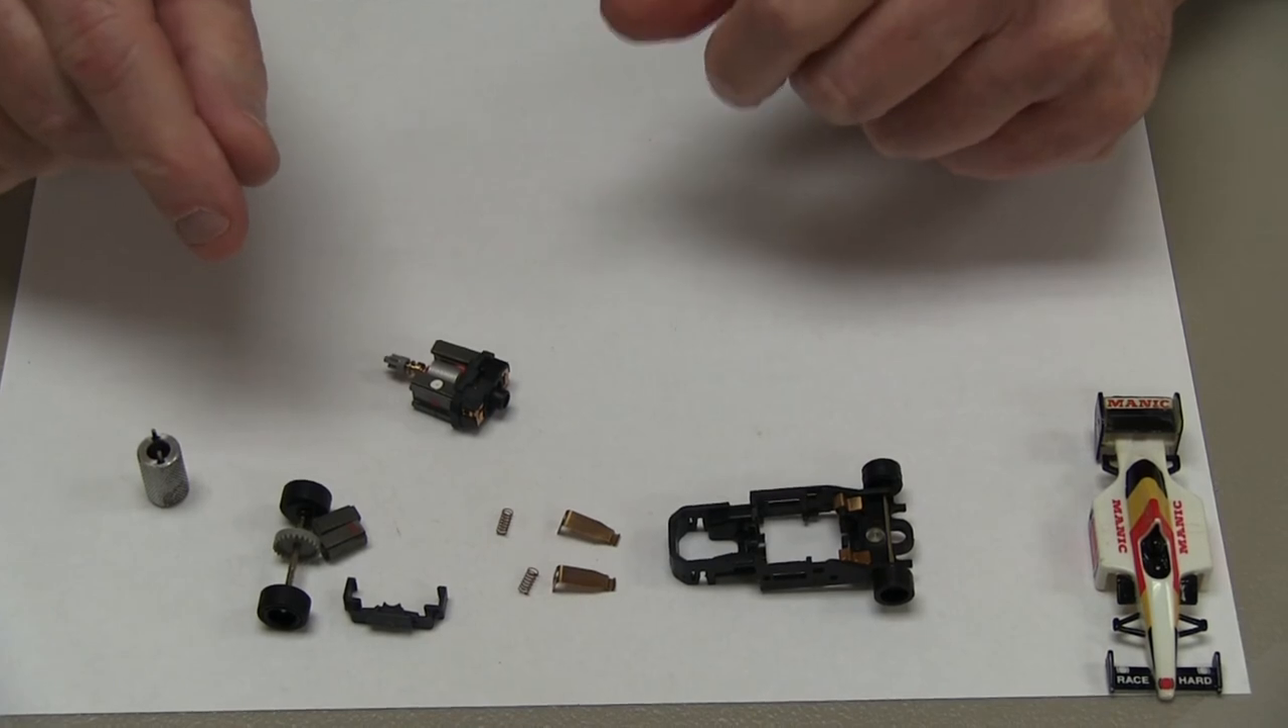So now the chassis is basically broken down into really almost the most basic form.